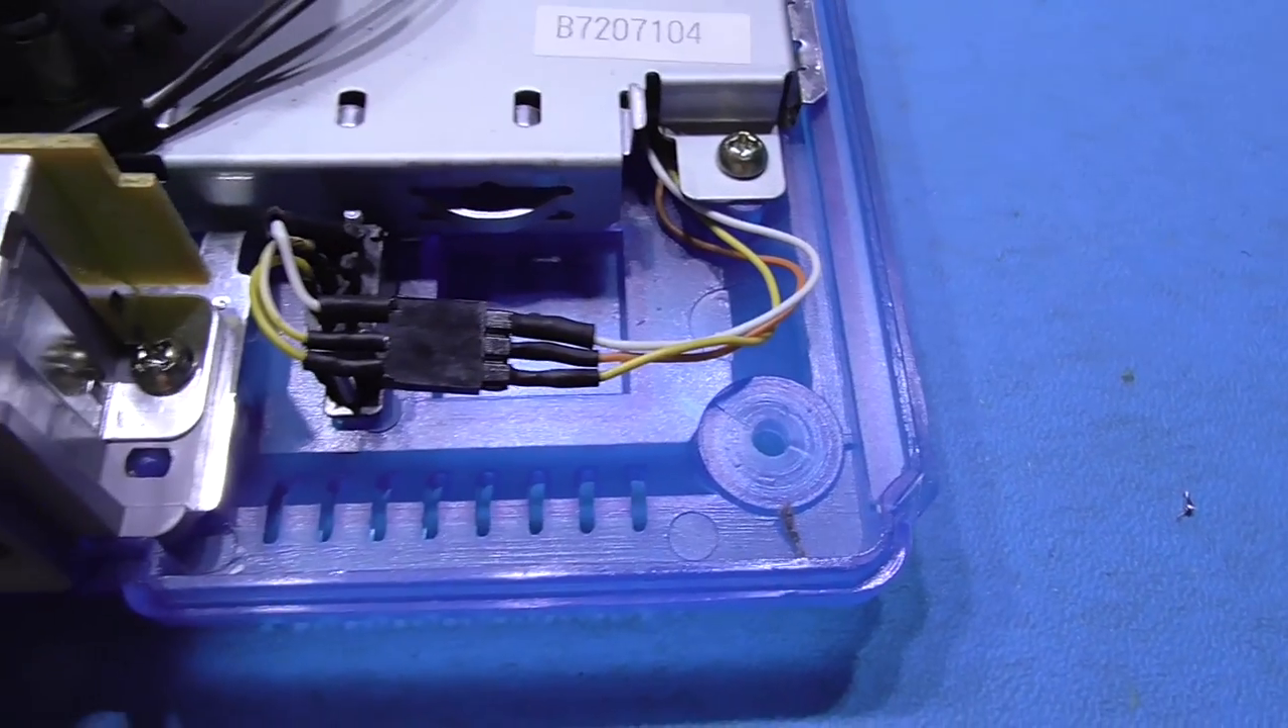So, yeah, I just need to put the lid back on now, guys, and go and test this out.